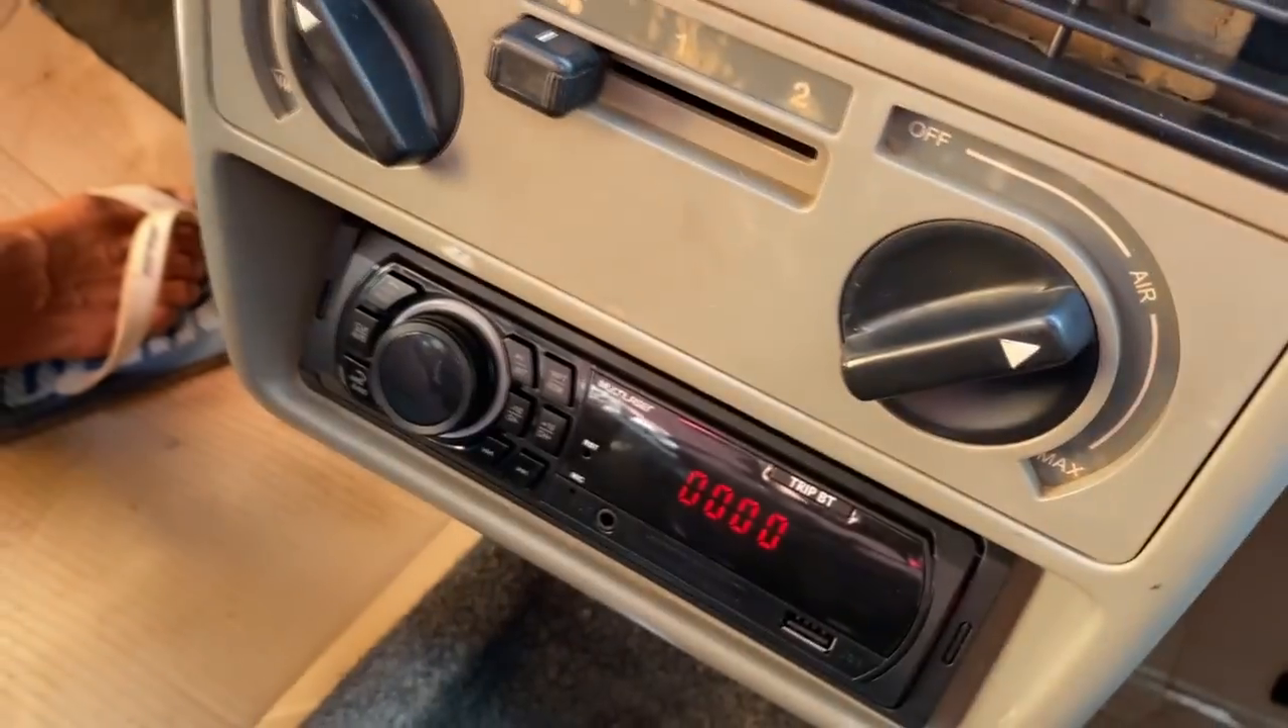Tá aí, o somzinho já tá no local, no local de trabalho dele.